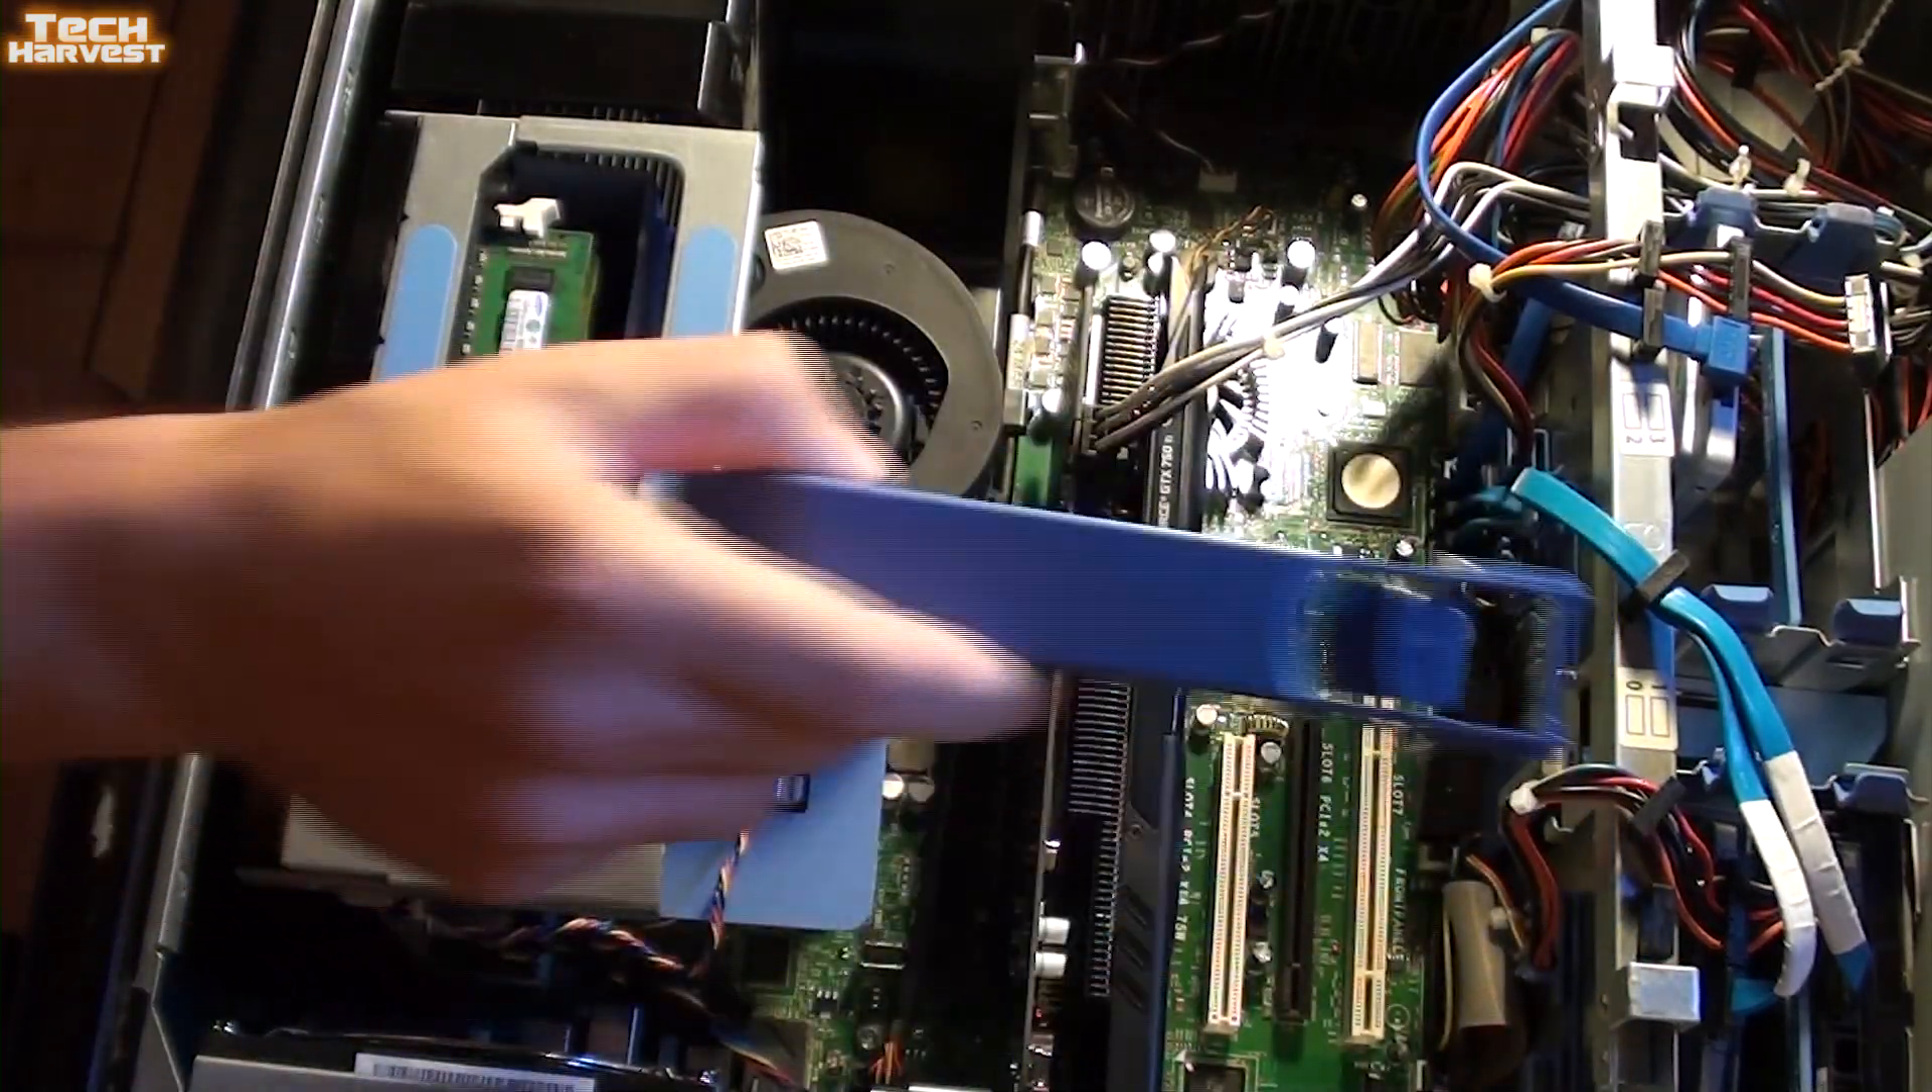The only last thing I have to do is put this plastic piece in.